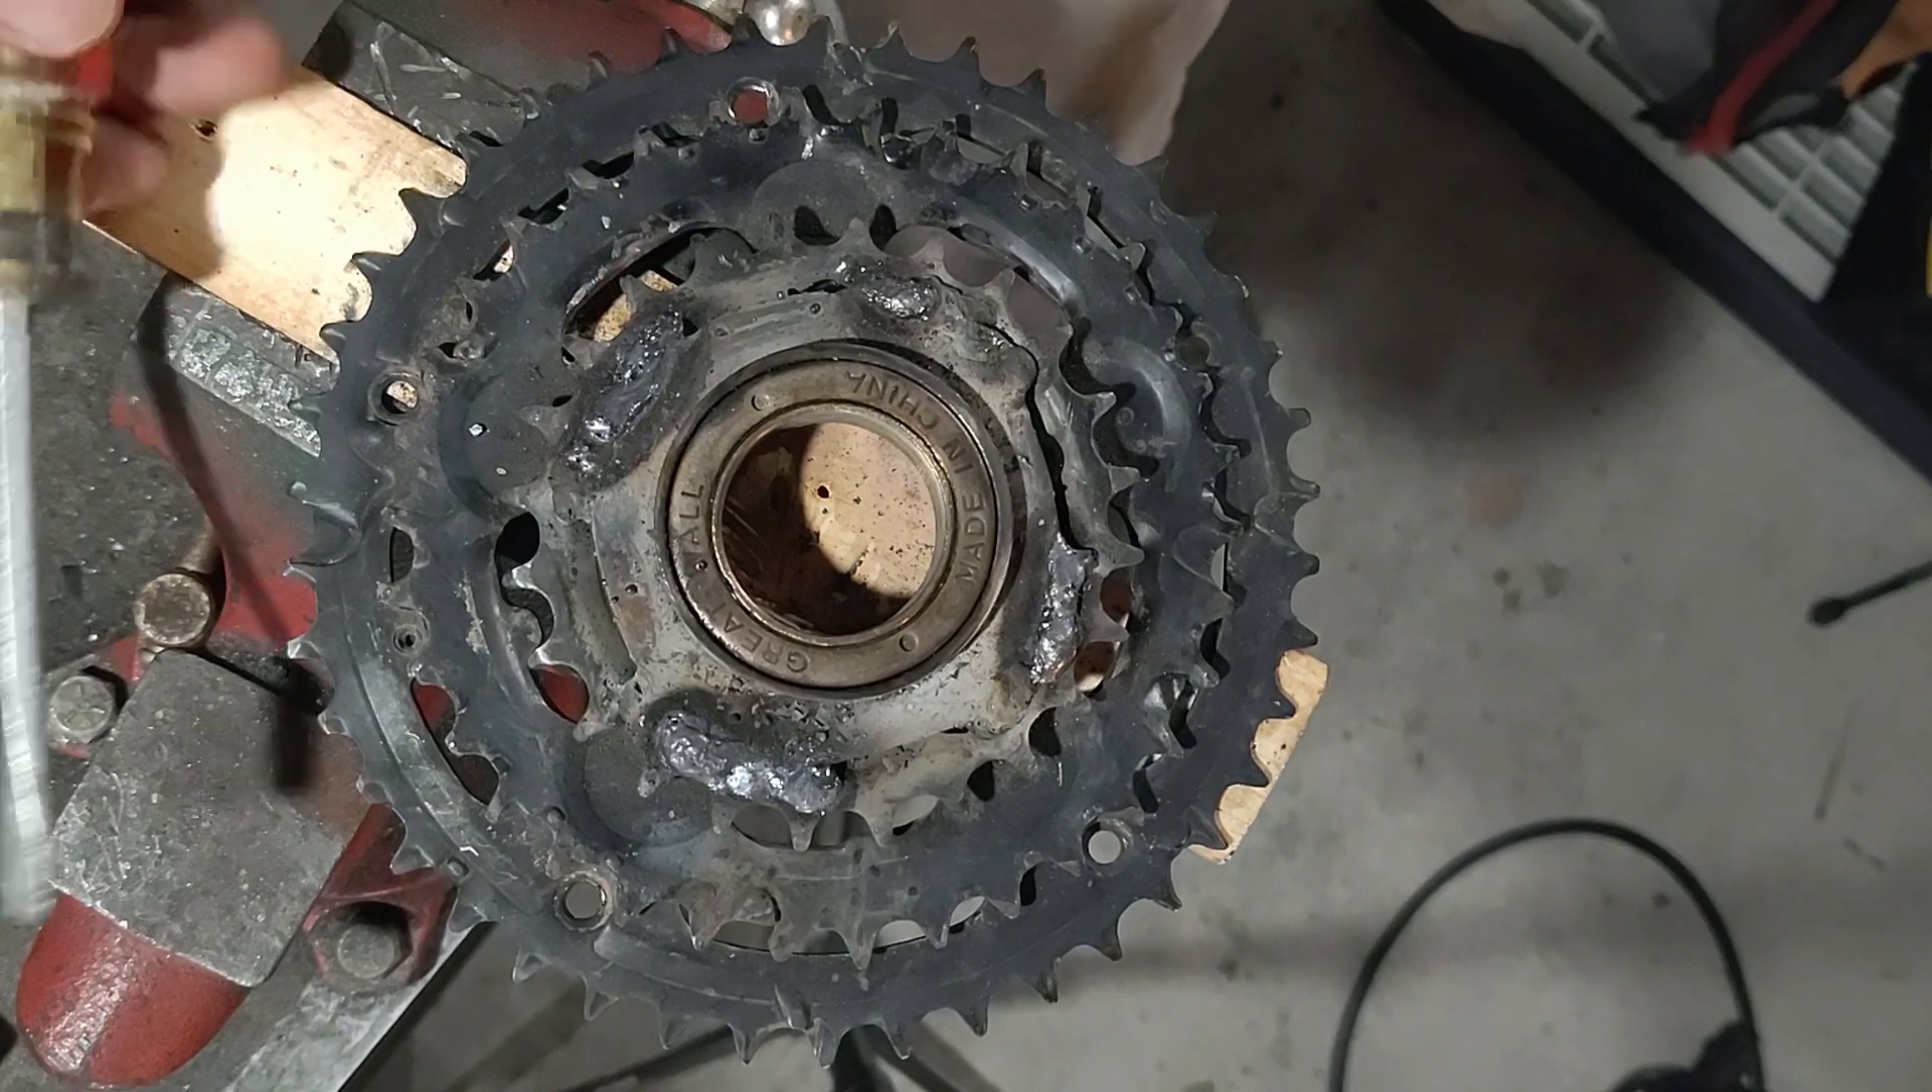As you can see, I put four welds around the corners, not the corners, but in these different areas here.